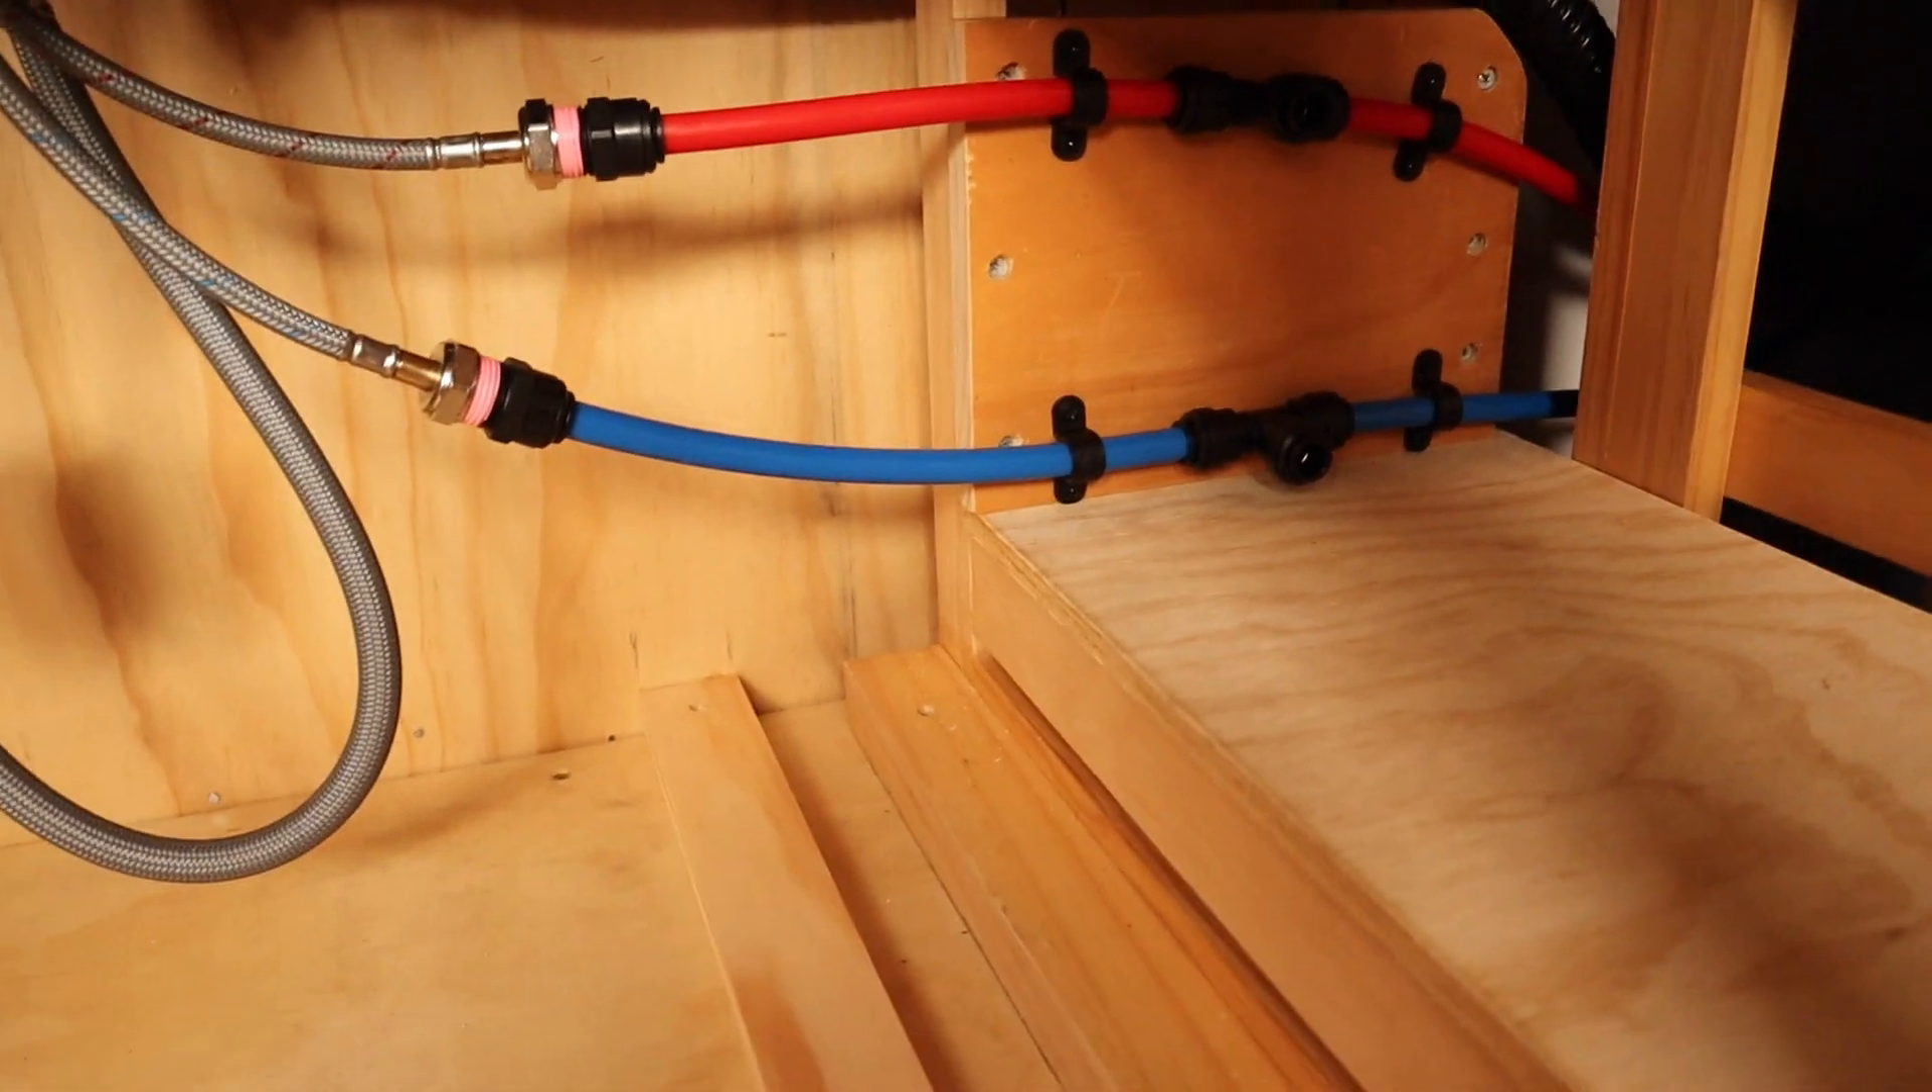All right so I've got the hot and the cold pipes hooked up to my kitchen mixer.